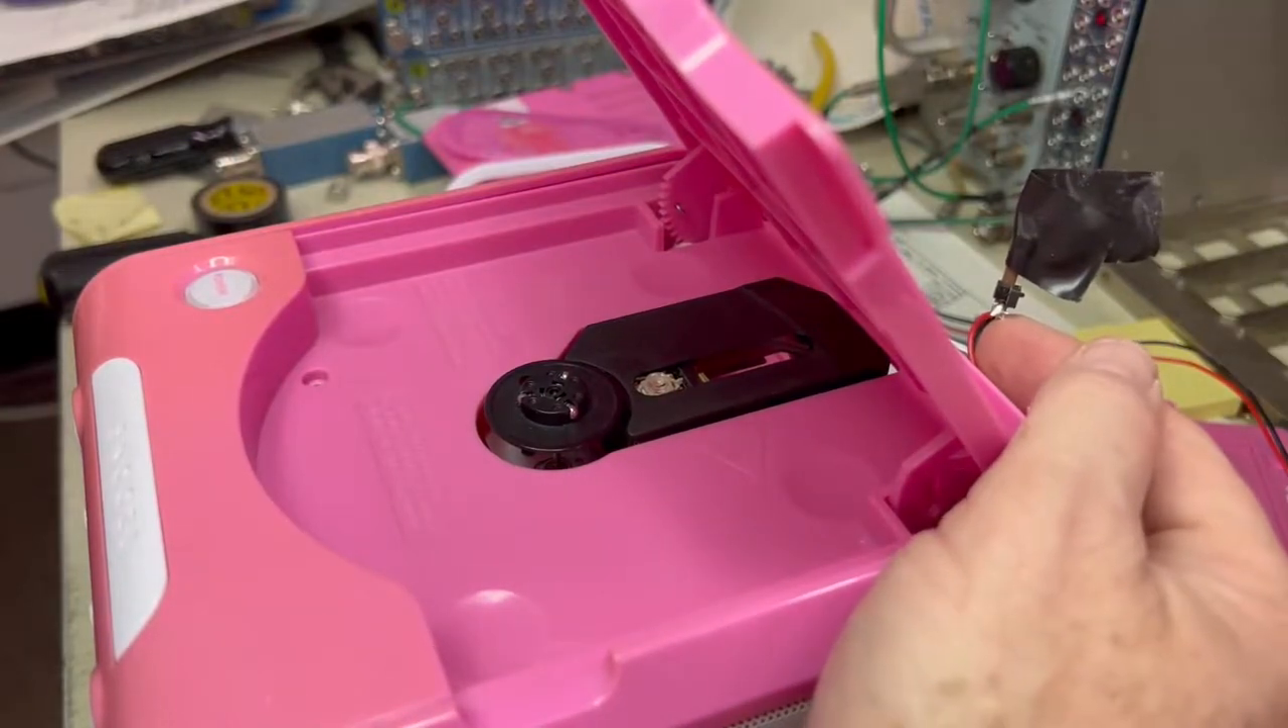I taped the the switch together because I took it out of the top of the case so we could play with this thing.